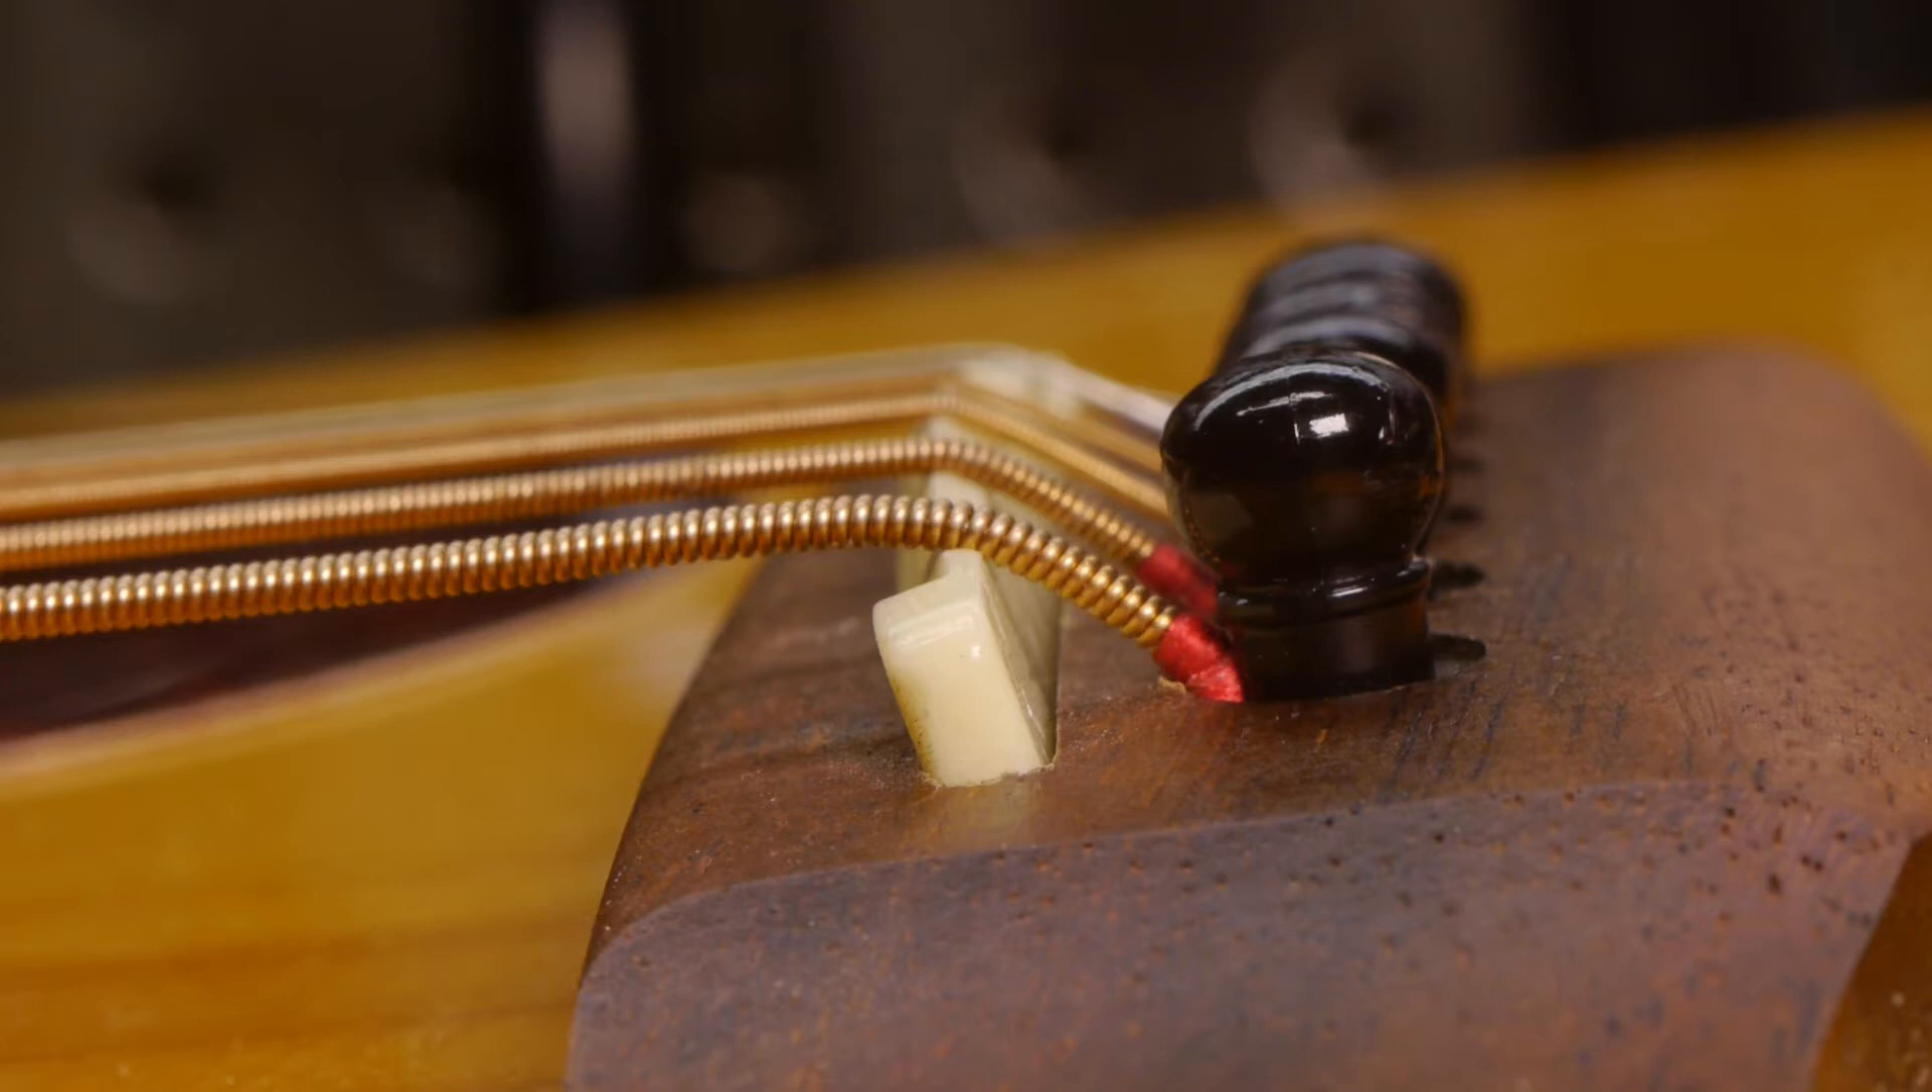I also see the saddle is tipping forward. This is because it's not wide enough for a snug fit in the slot.